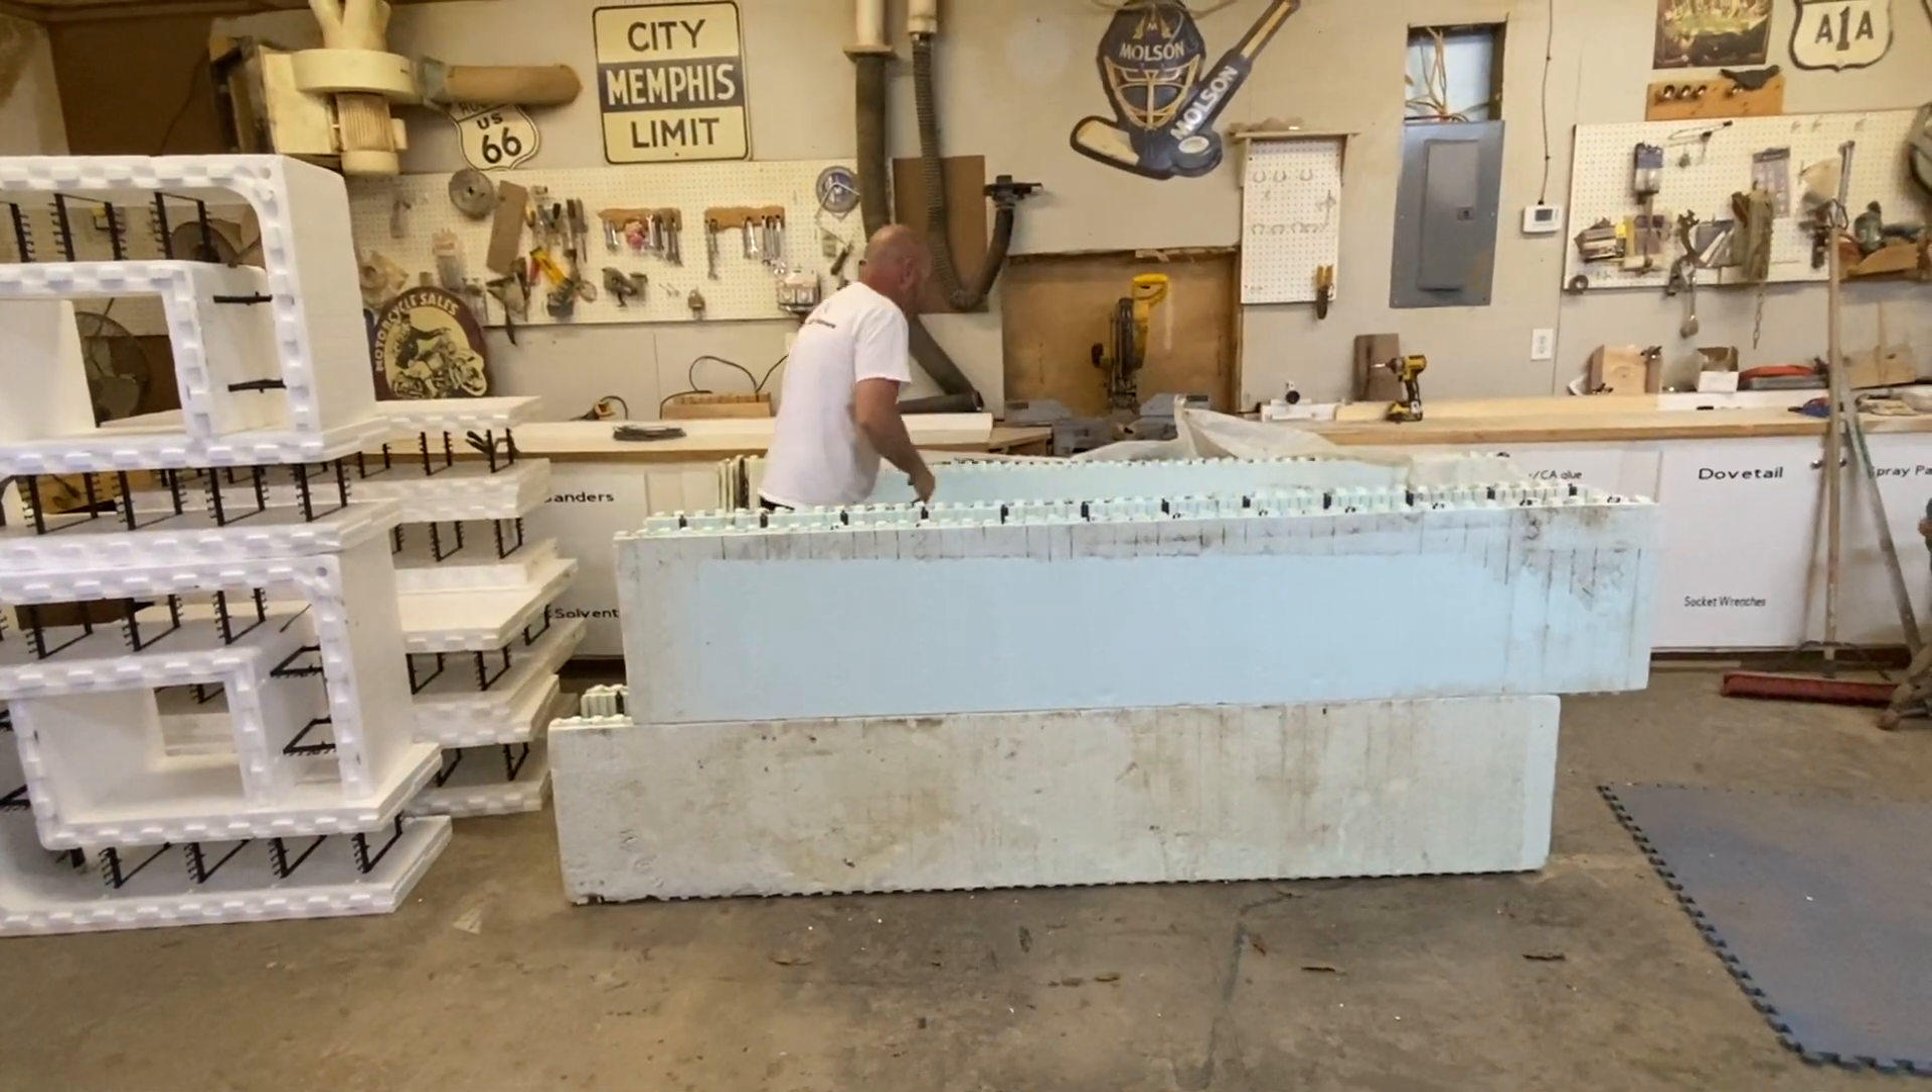So now this entire row of blocks without any clipping is put together.